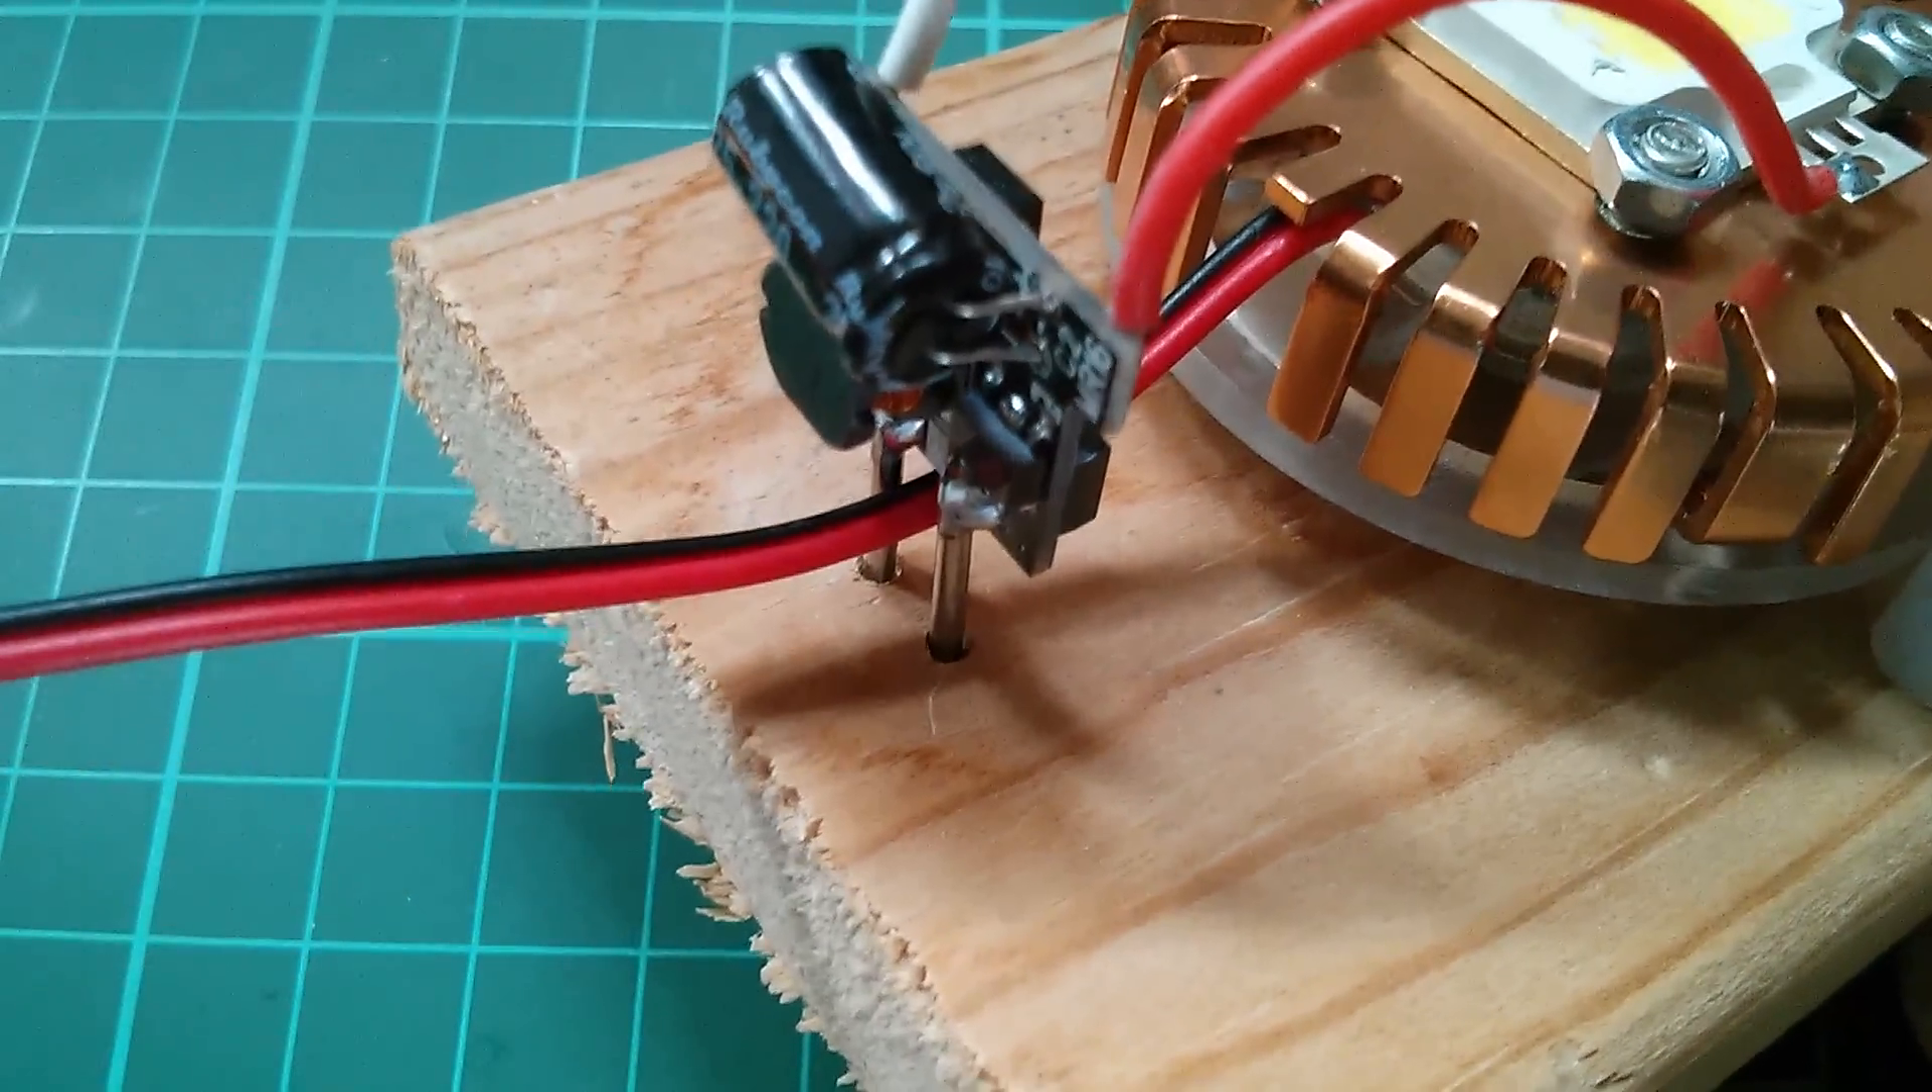And I think the easiest way is just to drill a couple of holes for these pins and push it down into those holes. So there's the LED driver just pushed into two holes.